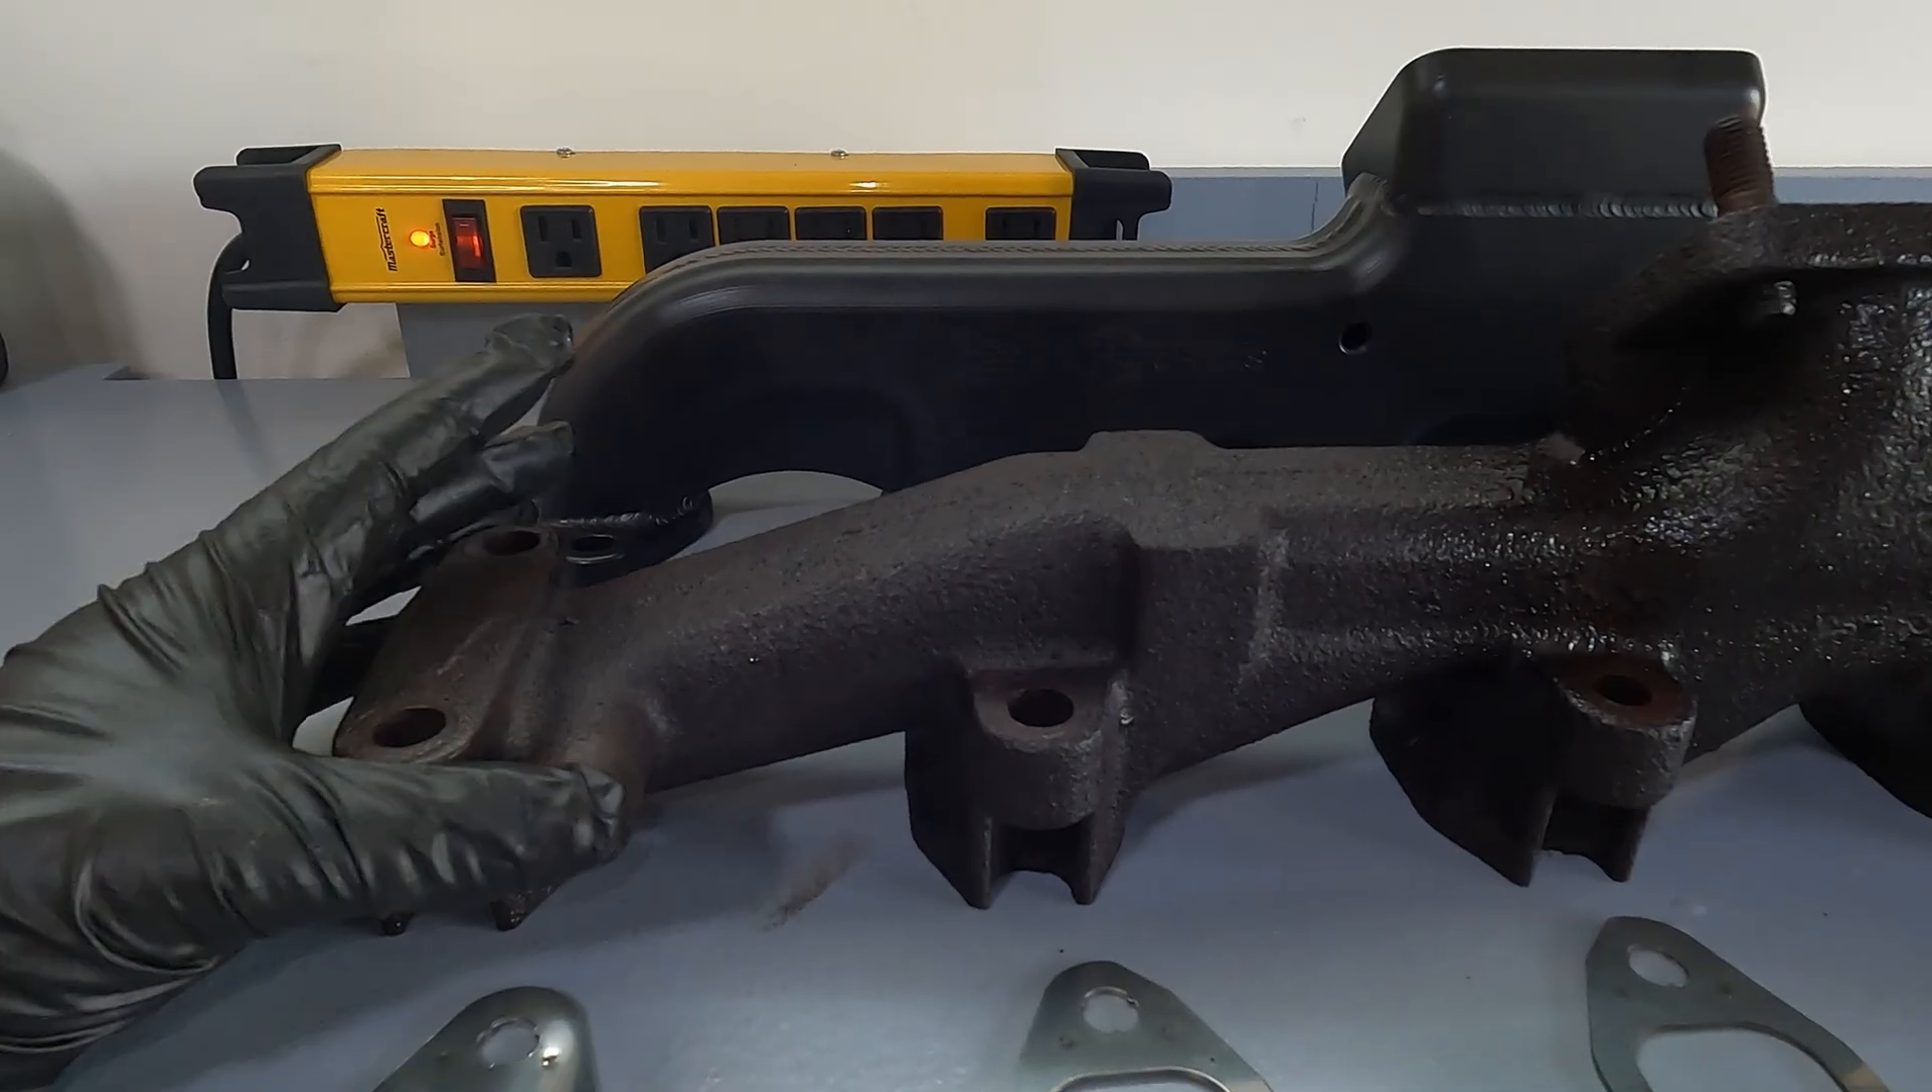Okay so now we've got the old manifold off and I just I'm gonna put them side by side just for a comparison here.